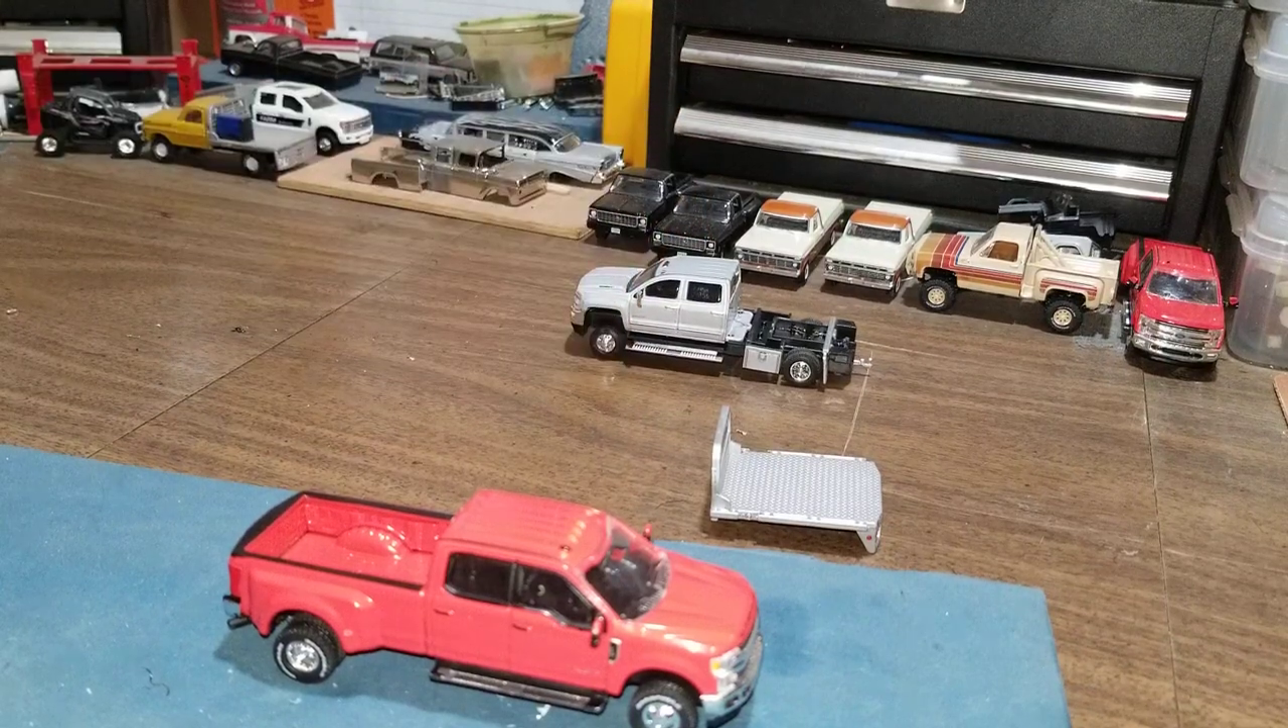Okay so now you can see we got the flatbed off.